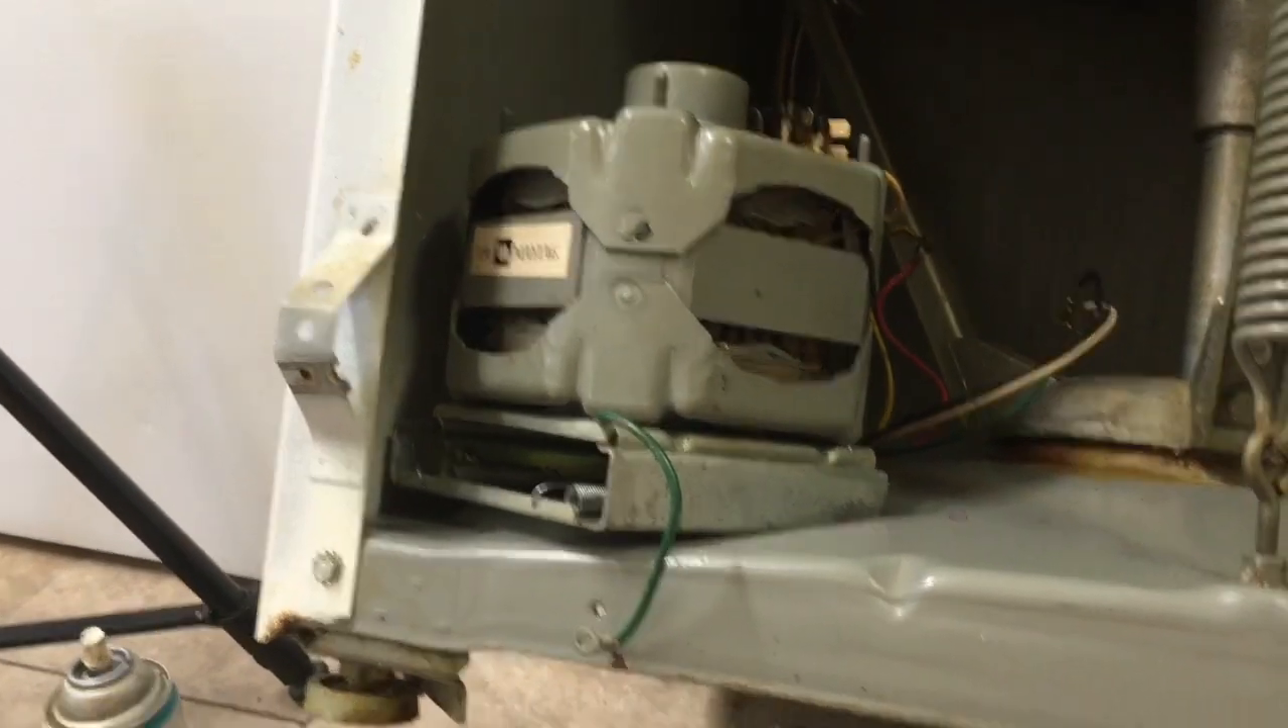Okay, the motor is mounted back in place.